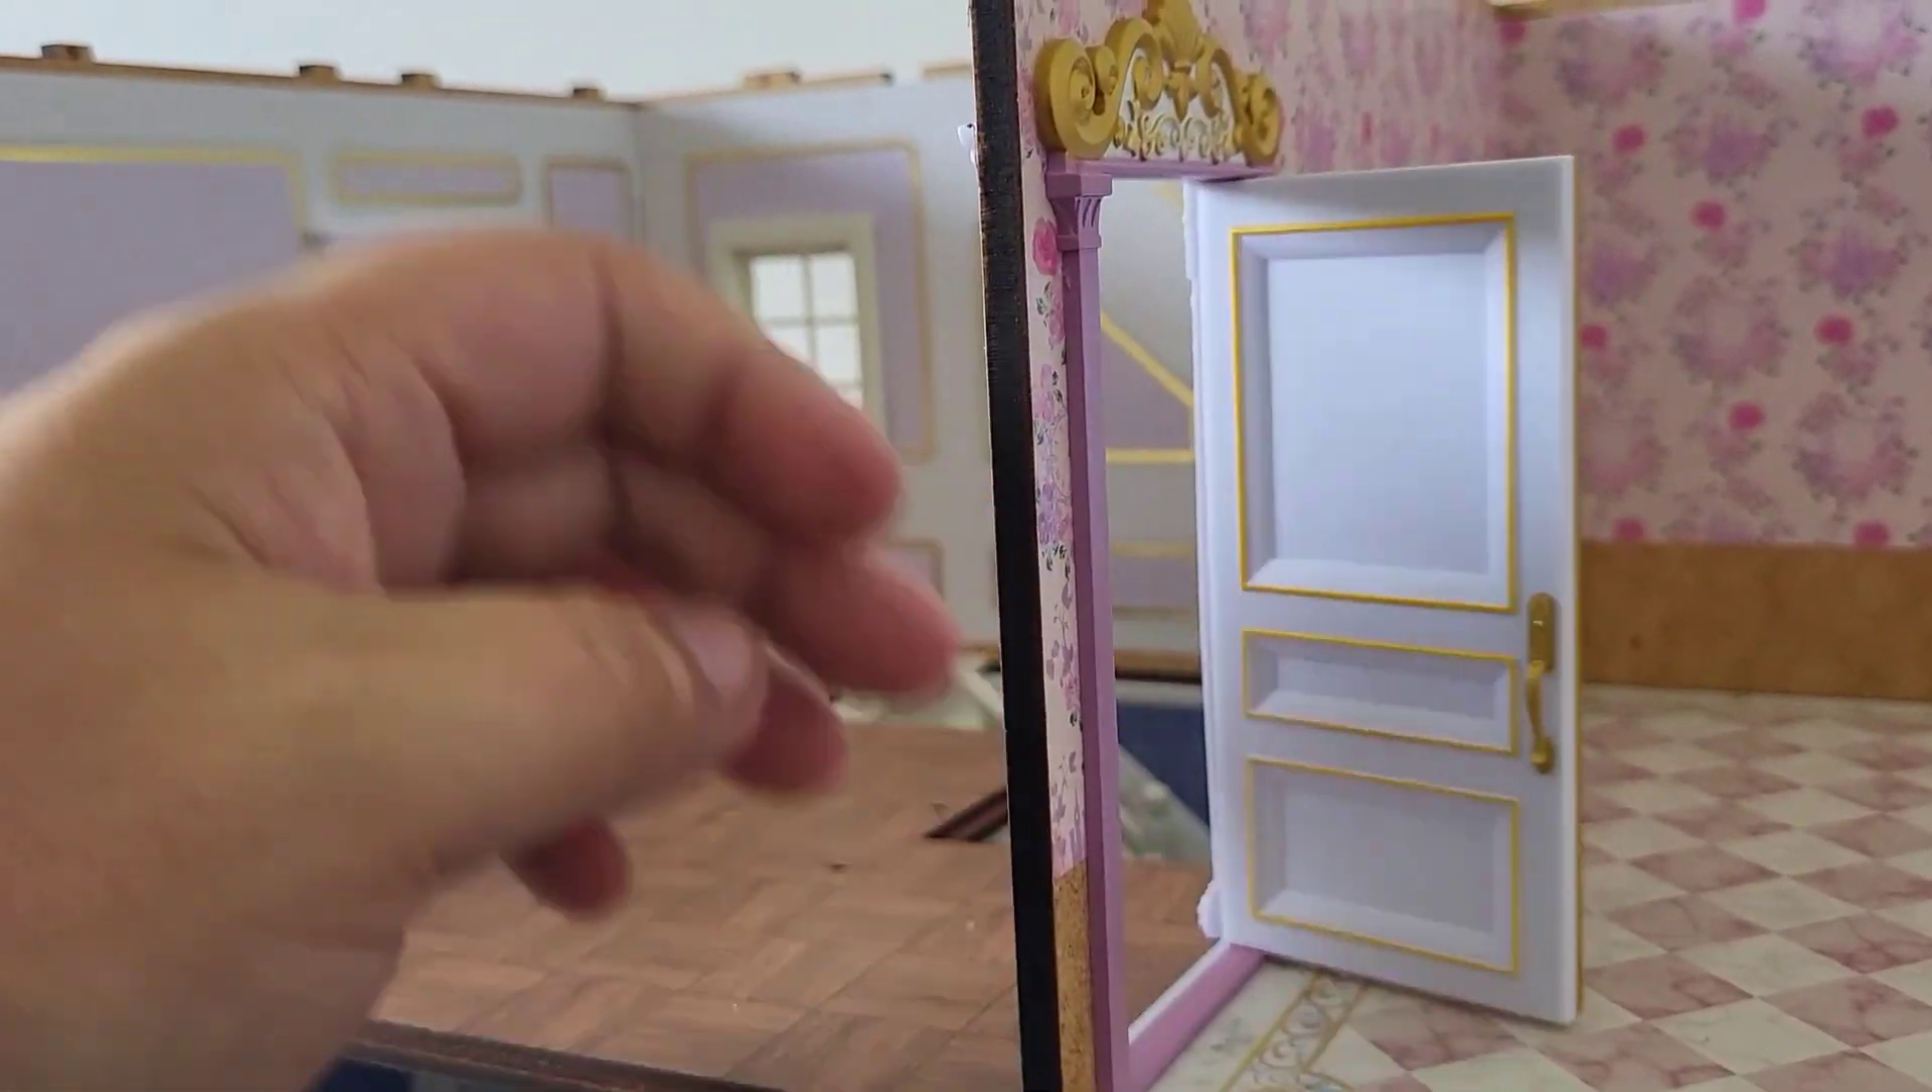We now have the Cinderella door in place looking really rather lovely.